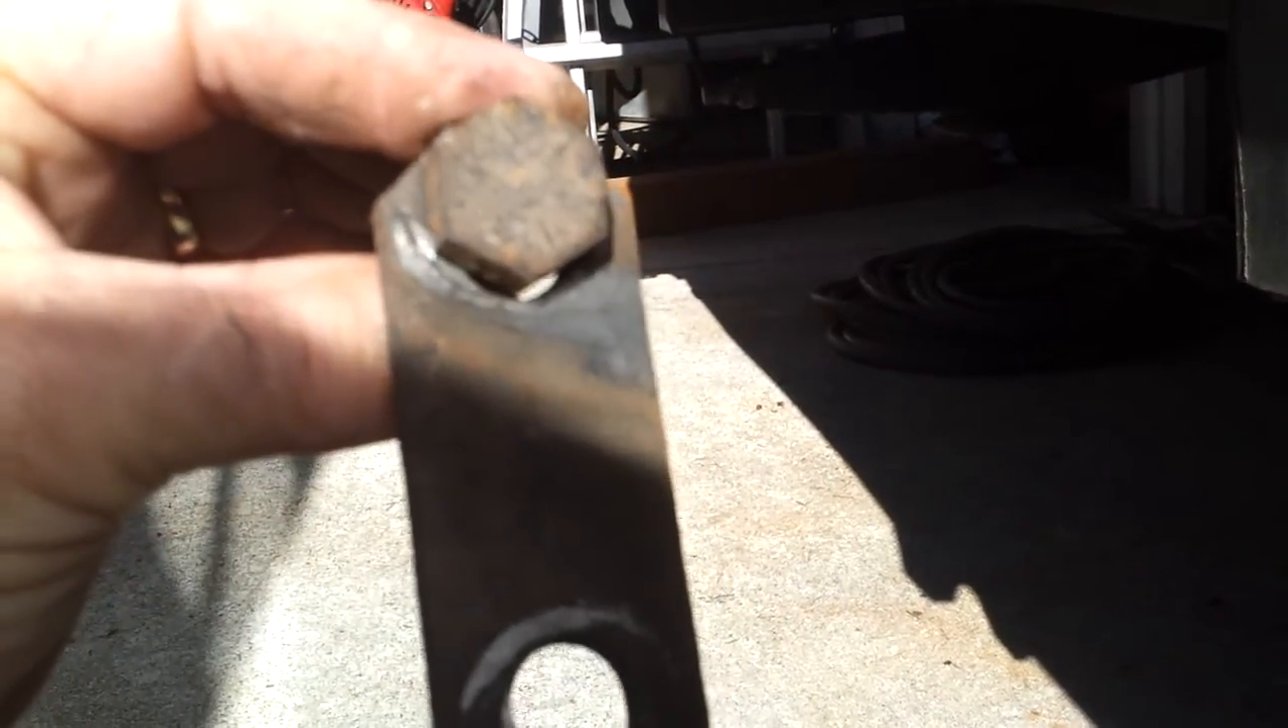You can see the hole is hanging out below the the bolt there there's actual hole there below the bolt you can see it you should not be able to see any hole you should be seeing this strap you know far far above the bolt that bolt should be well into the strap there should be a lots of strap.